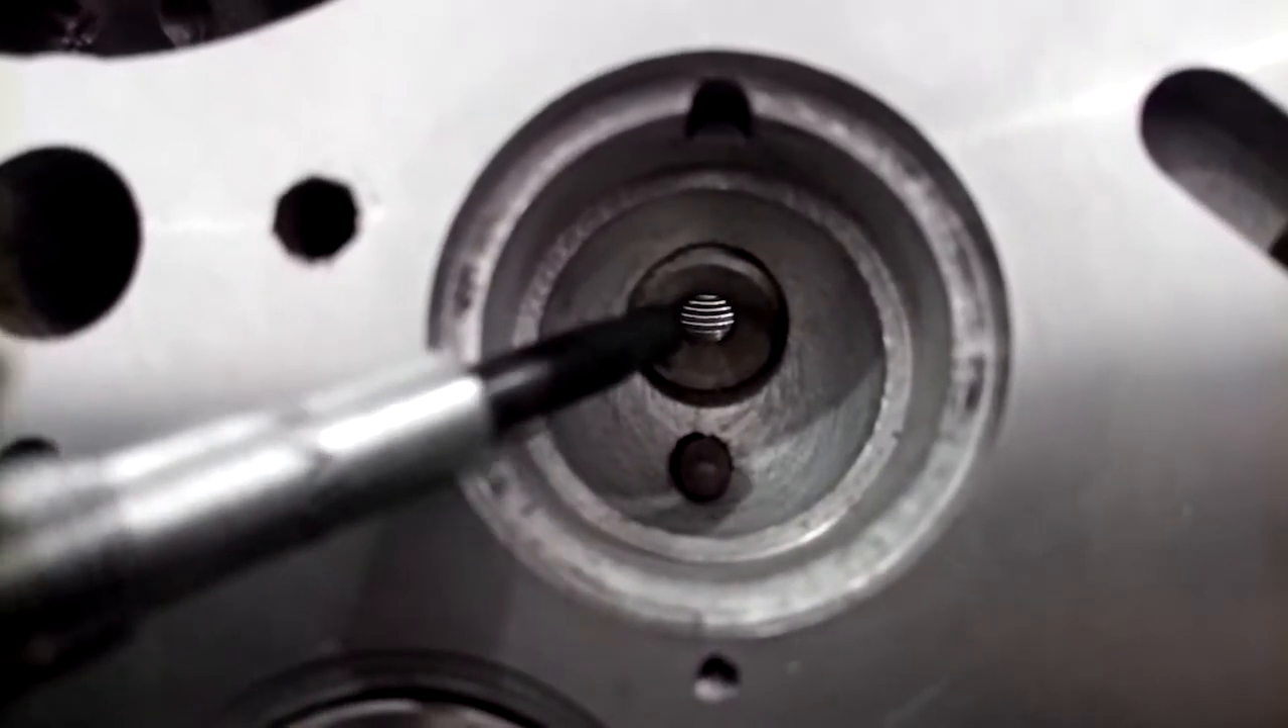Este otro hueco es donde está el inyector. Ahora no está colocado.